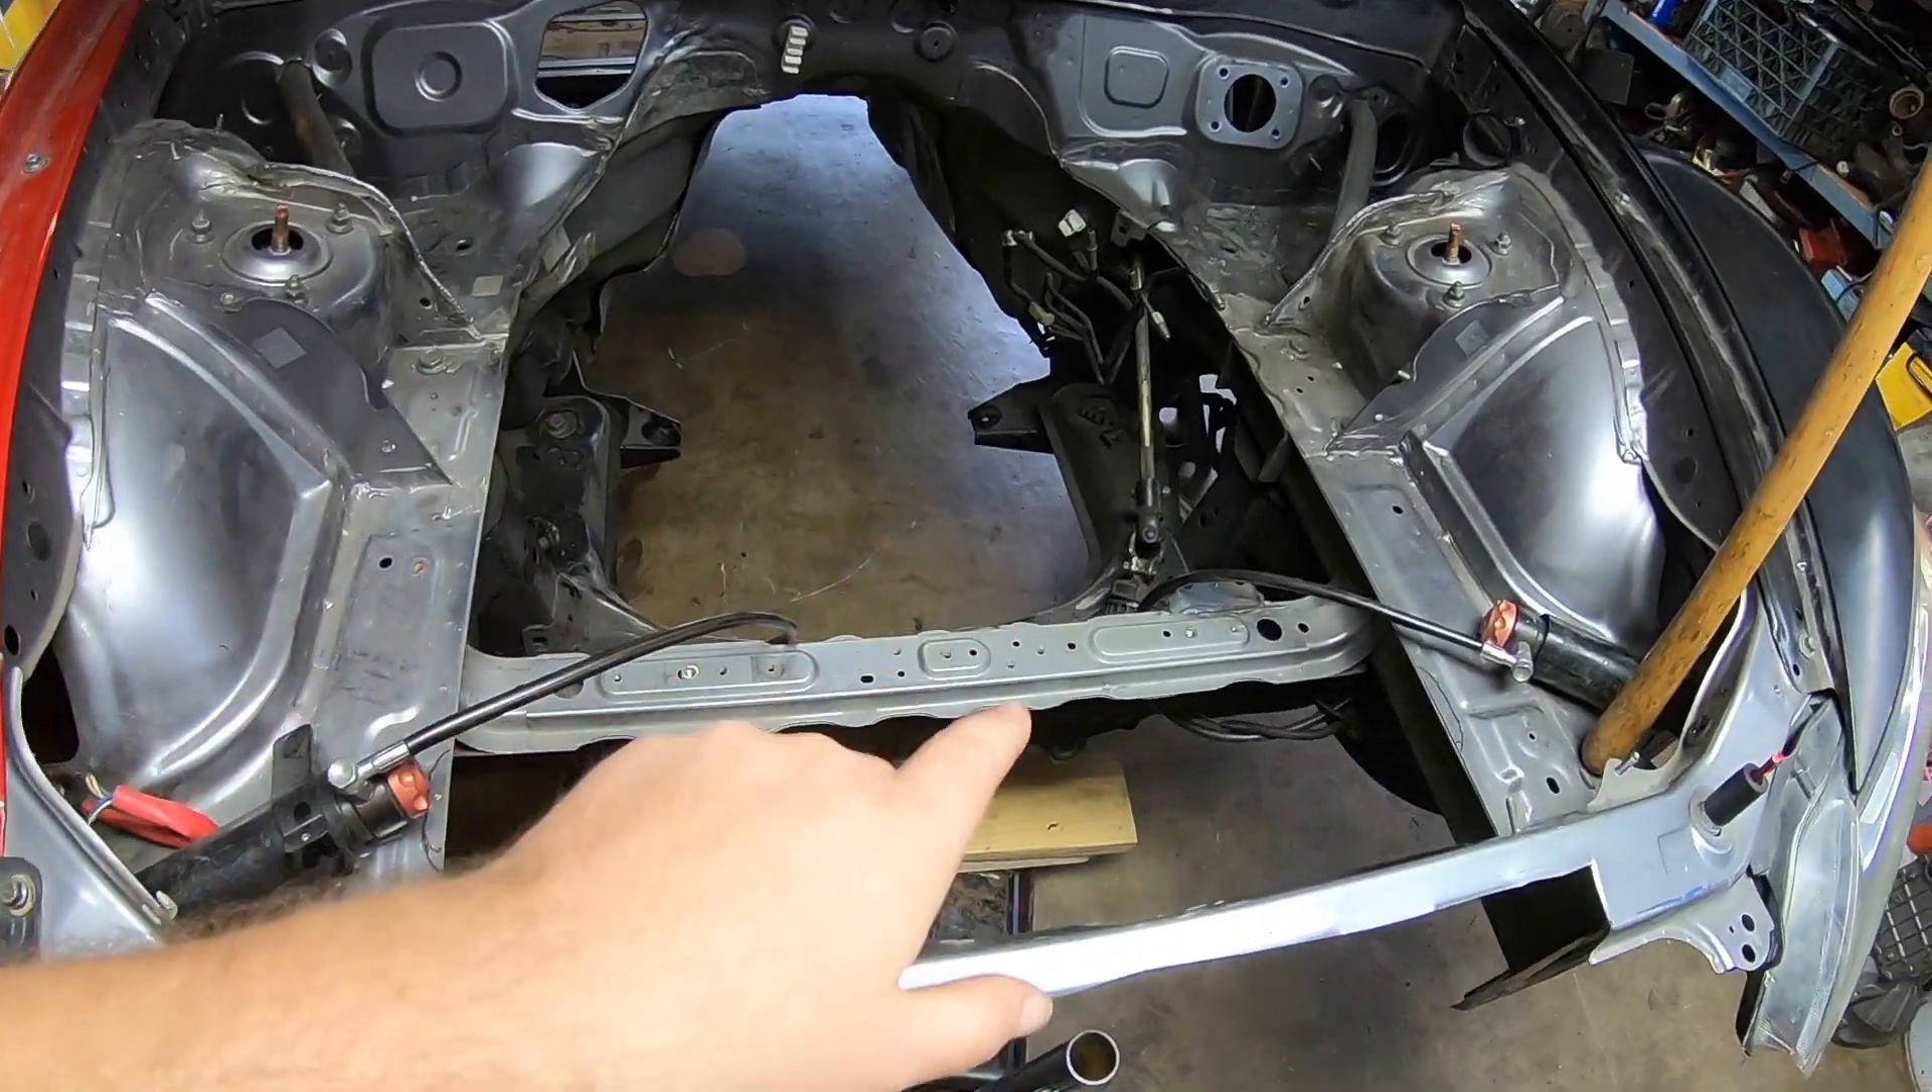We pretty much got everything out of the engine bay except I got my external reservoirs from my coil overs.